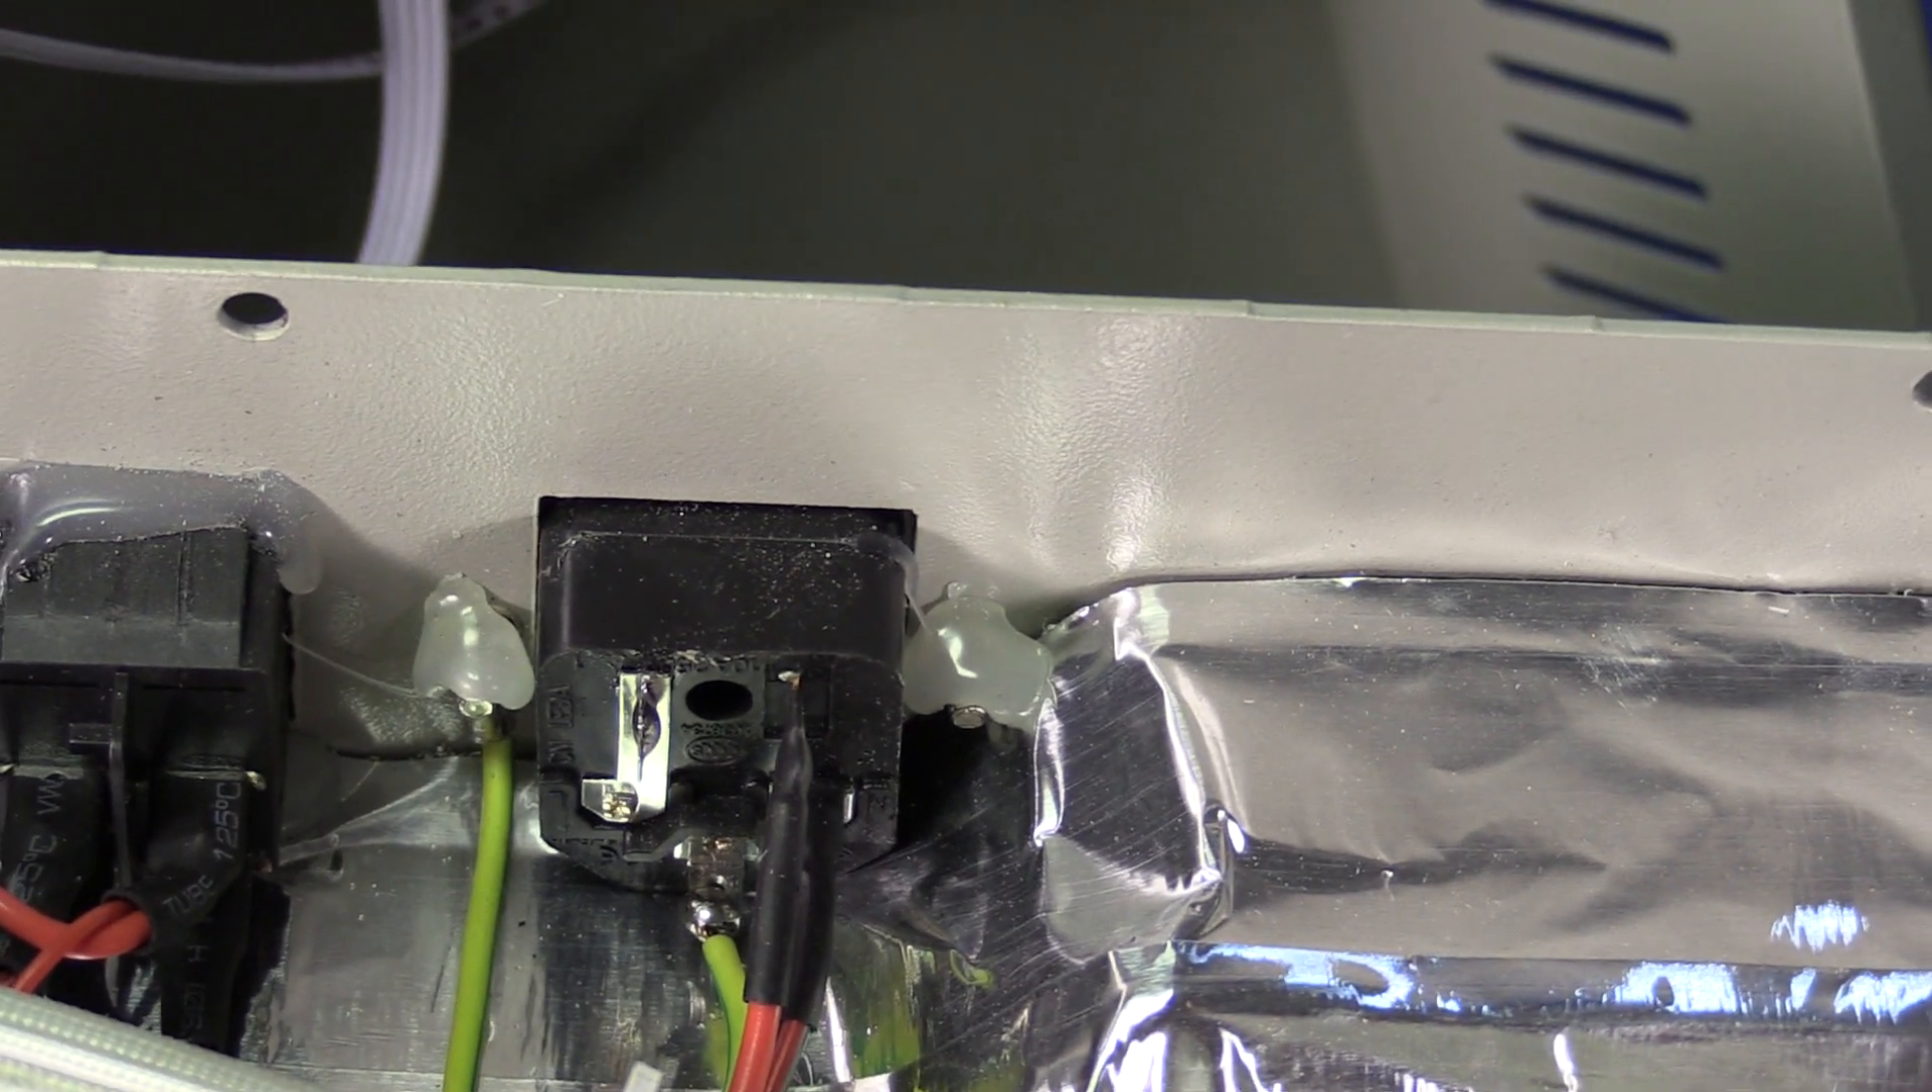So, the ground lead from the IEC connector is secured to one of the mounting screws for the connector, and then there's some hot snot on top of that to keep it from backing out.